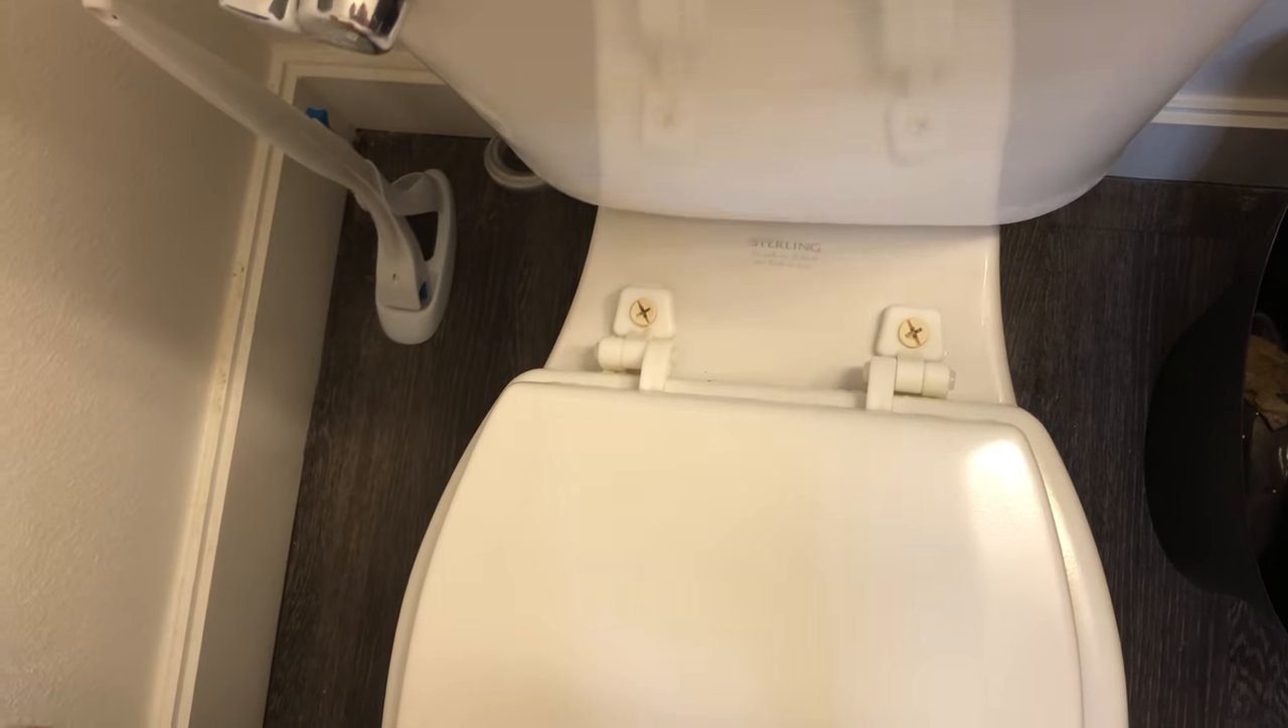So as you see, I just put the screws back in.